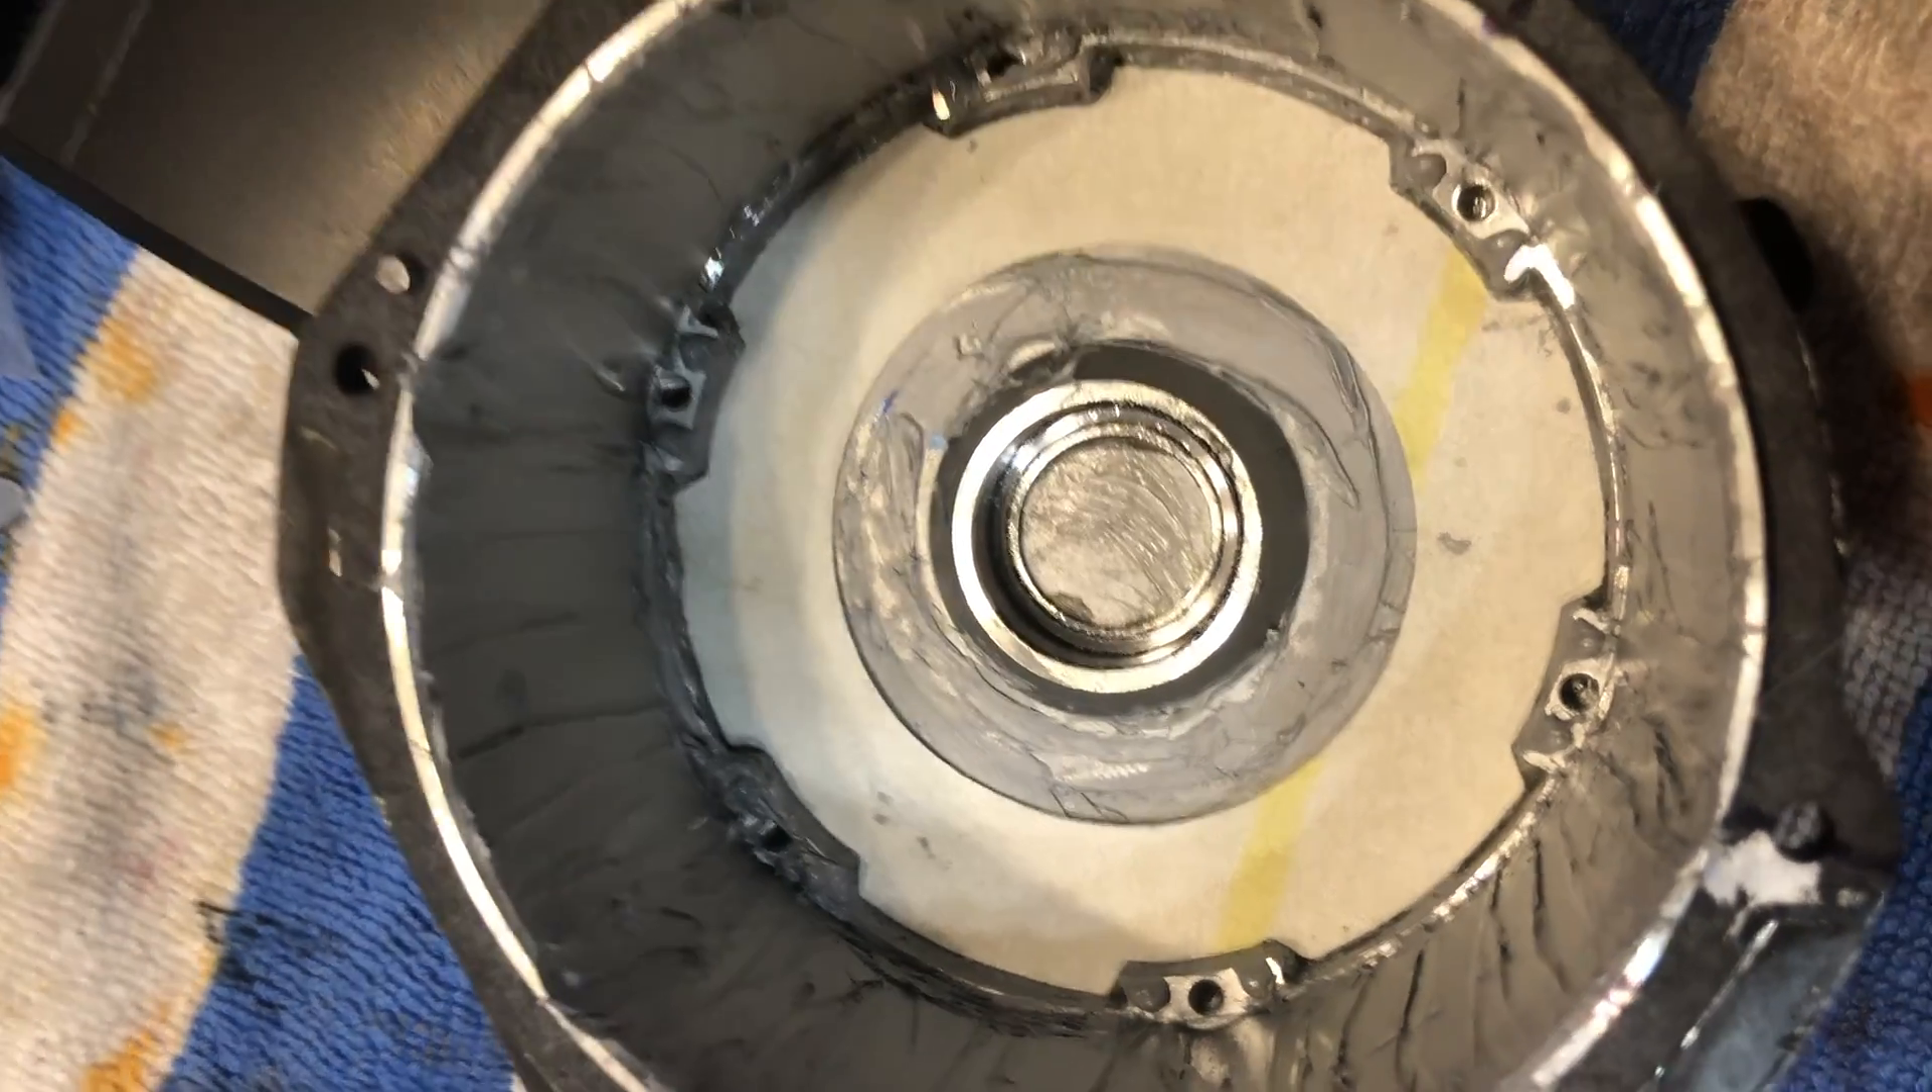All right, so I put this little piece of paper insulator thing back down here.